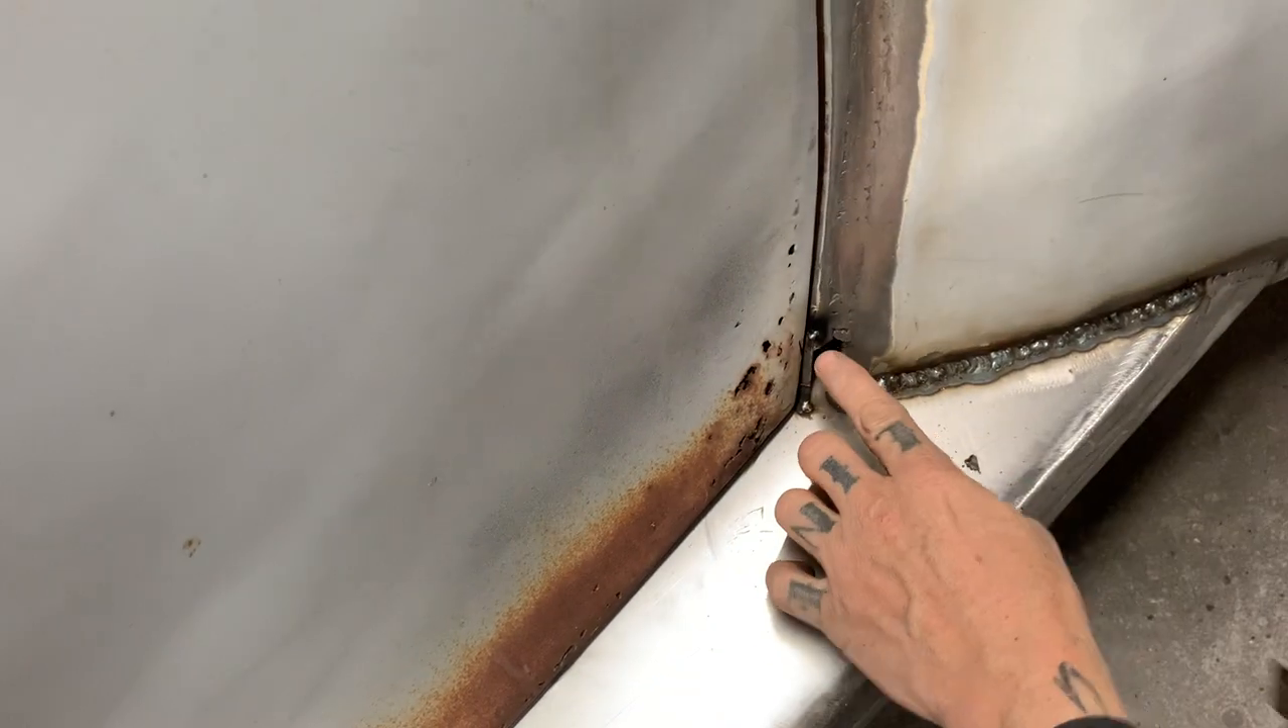When you come out here on the outside you can see this gap right here this has to be beat back a little bit.